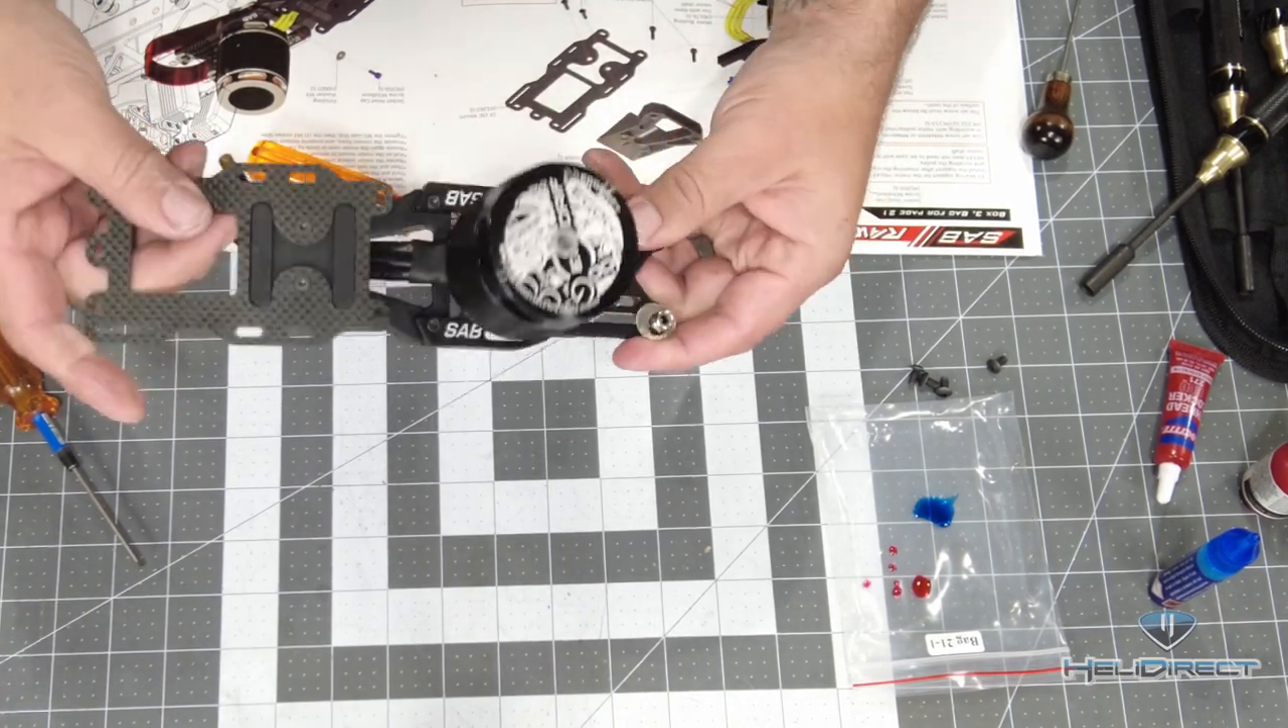We've got our motor in the mount all put together.